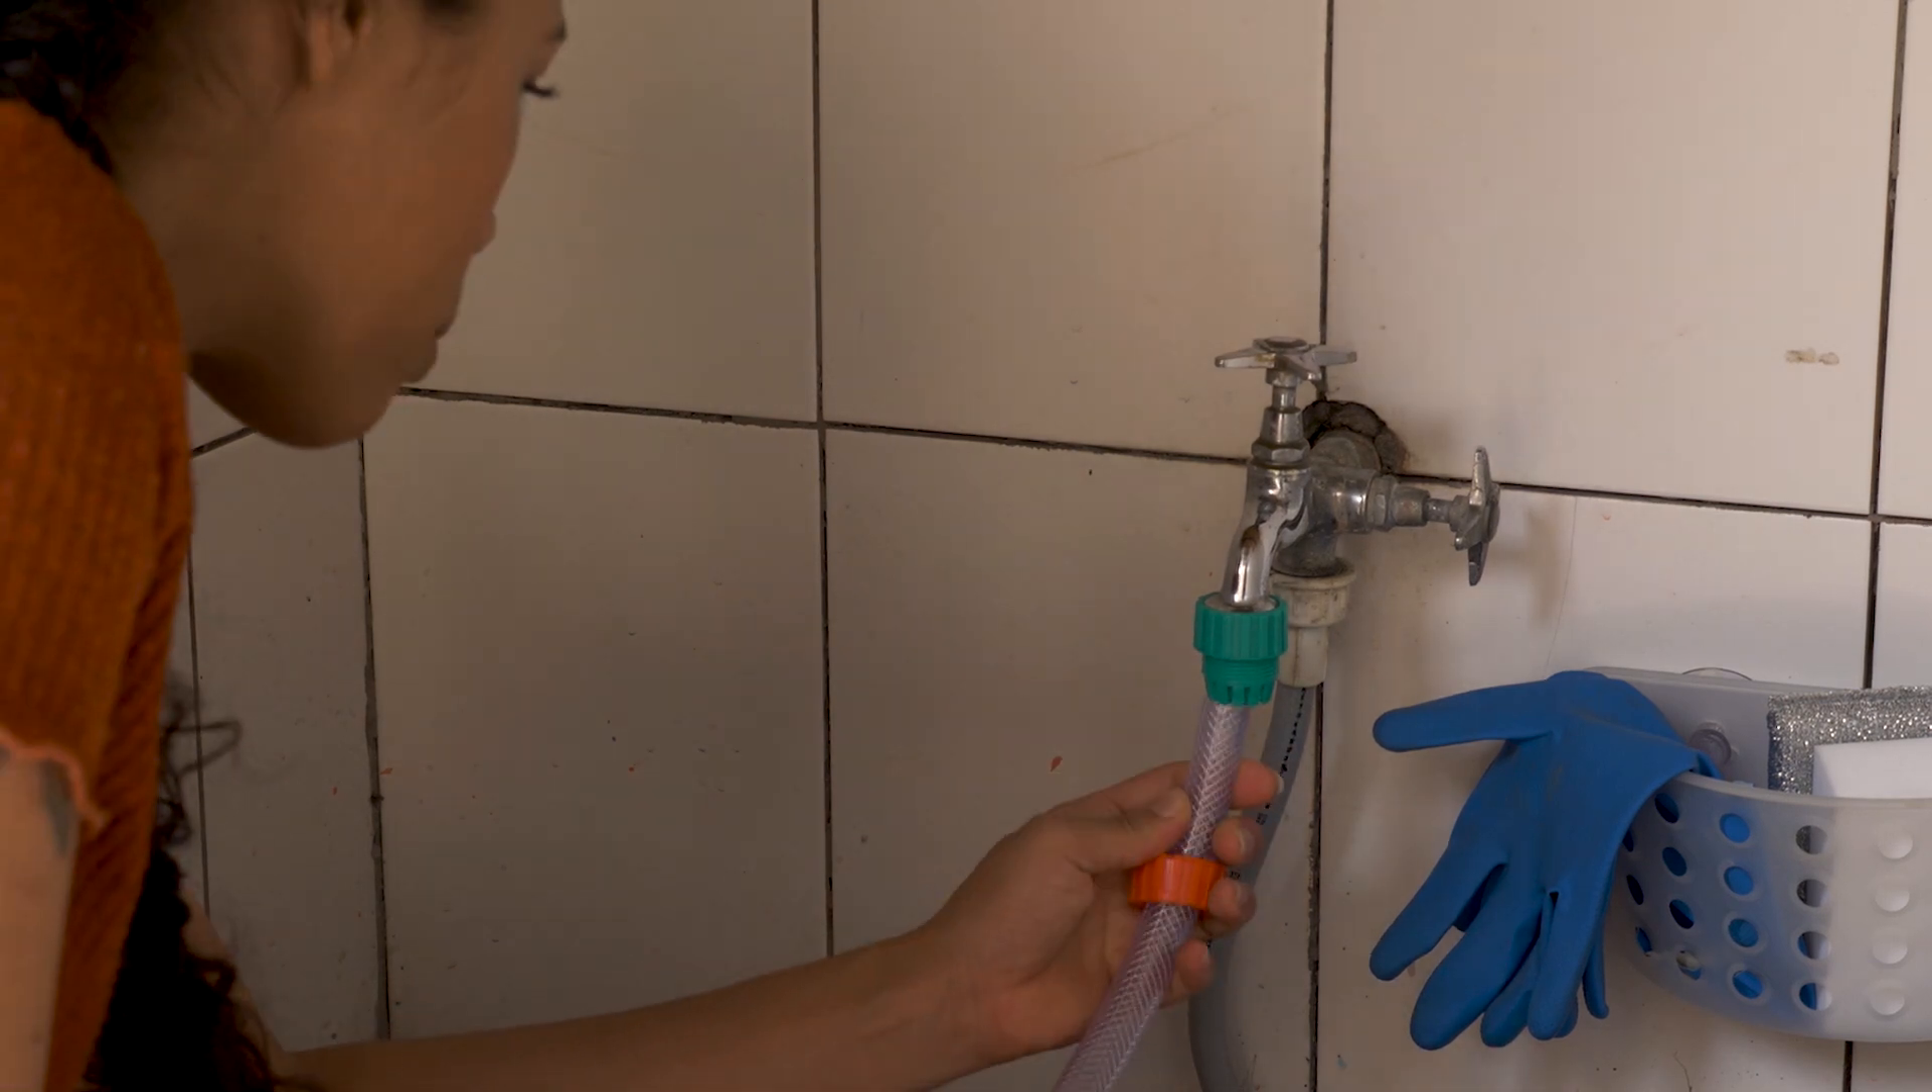Em seguida, eu encaixei o conector na torneira e depois coloquei a mangueira.